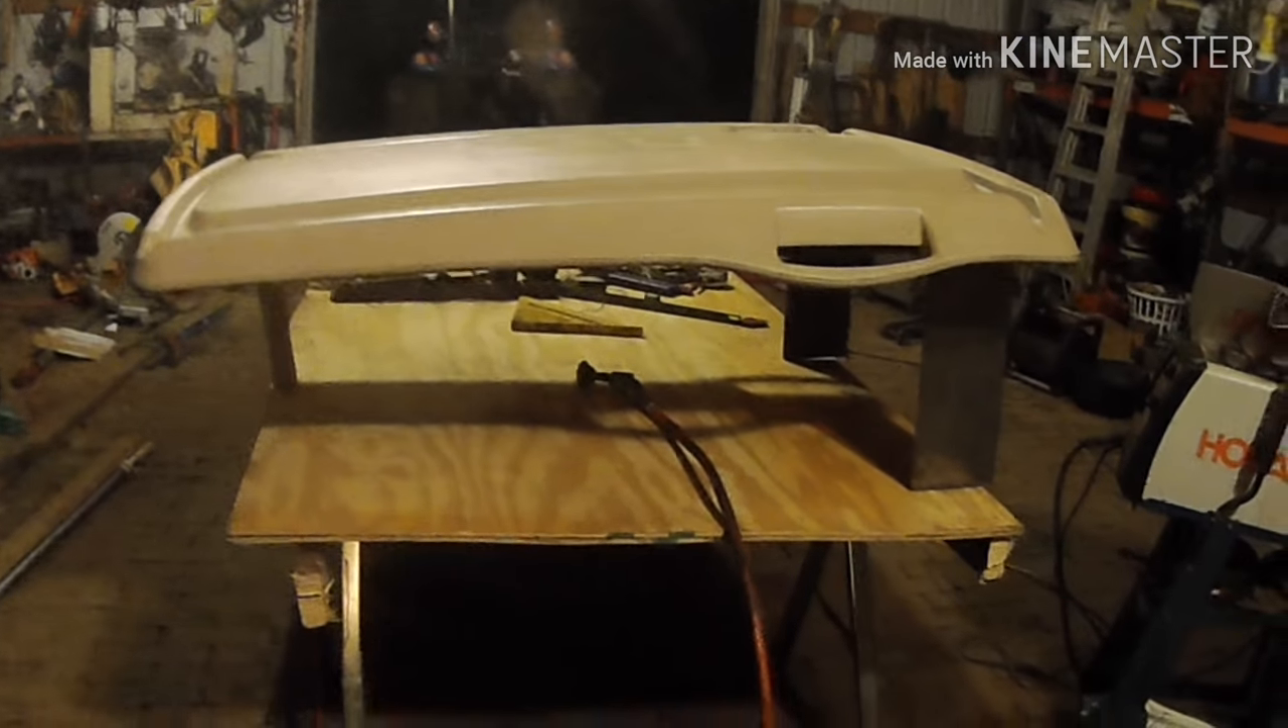So here's the top sitting on the frame.